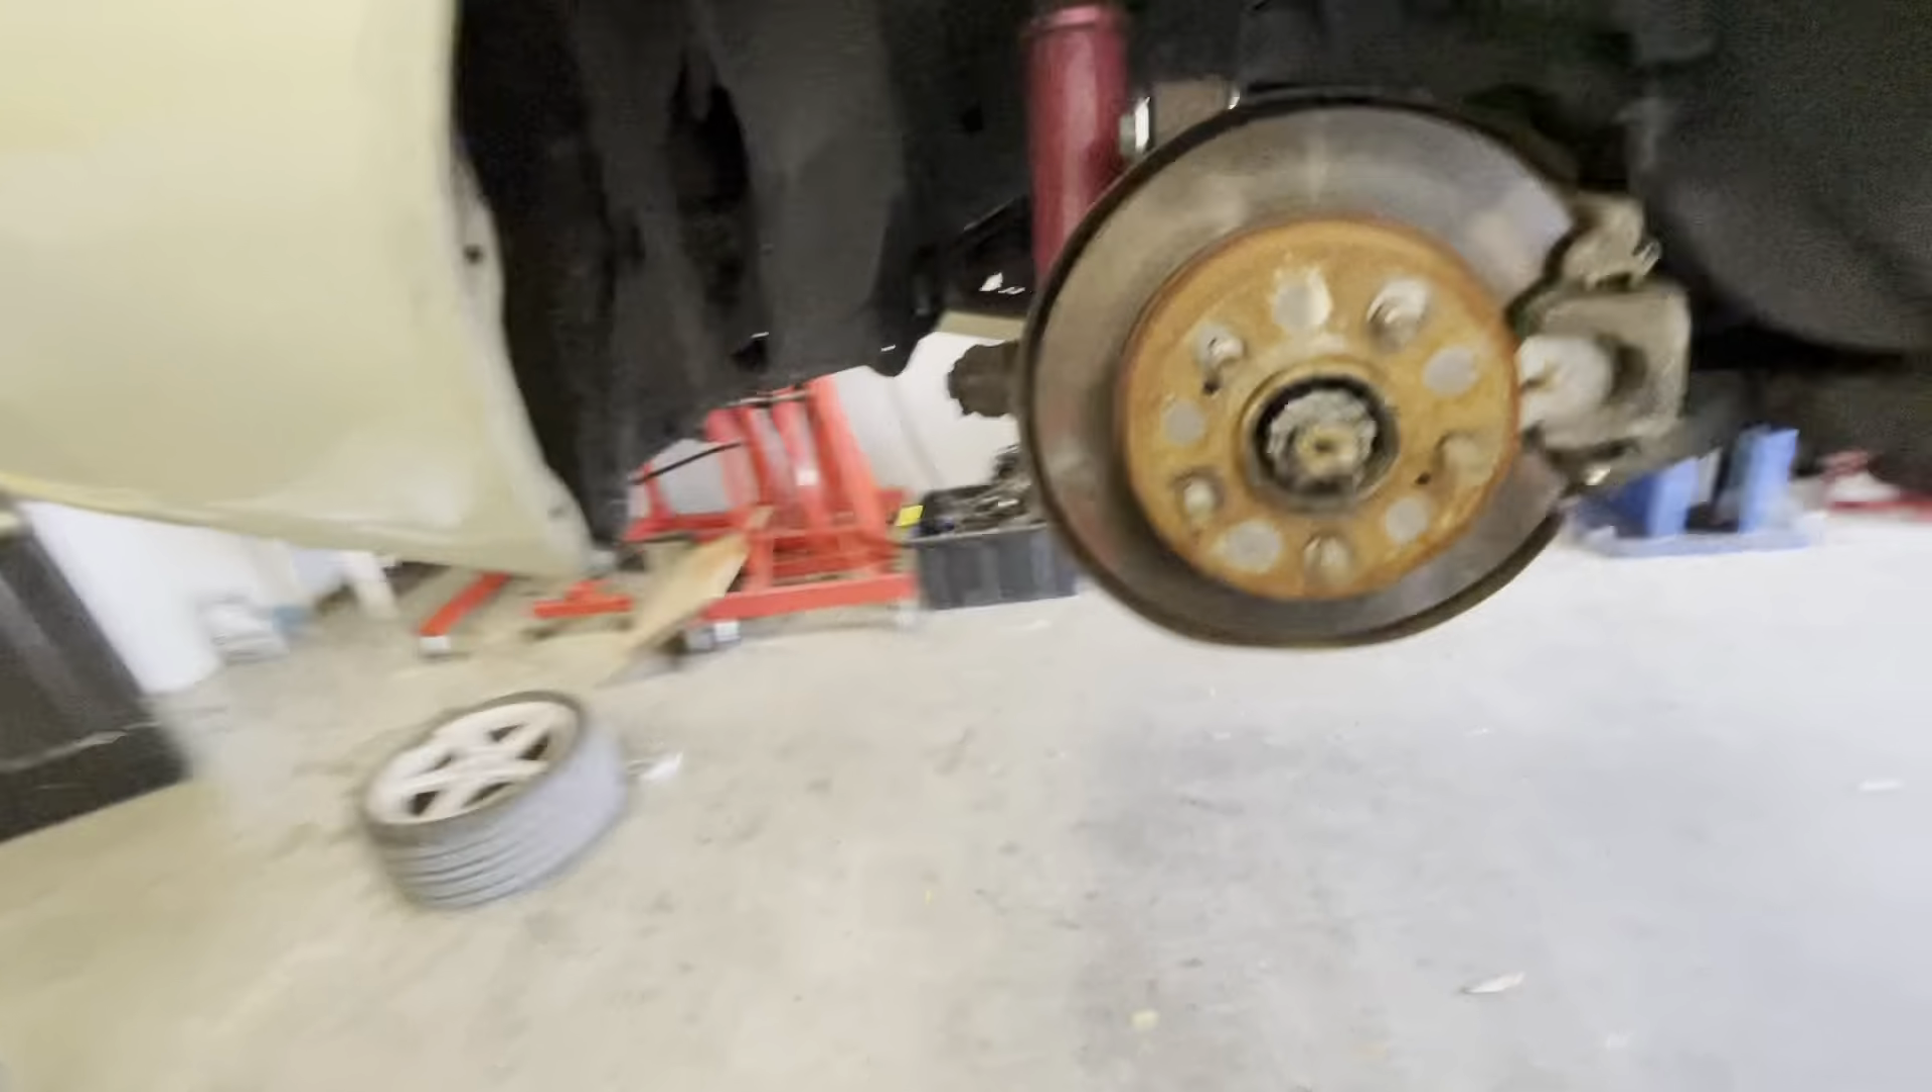All right guys so we have the wheels off.